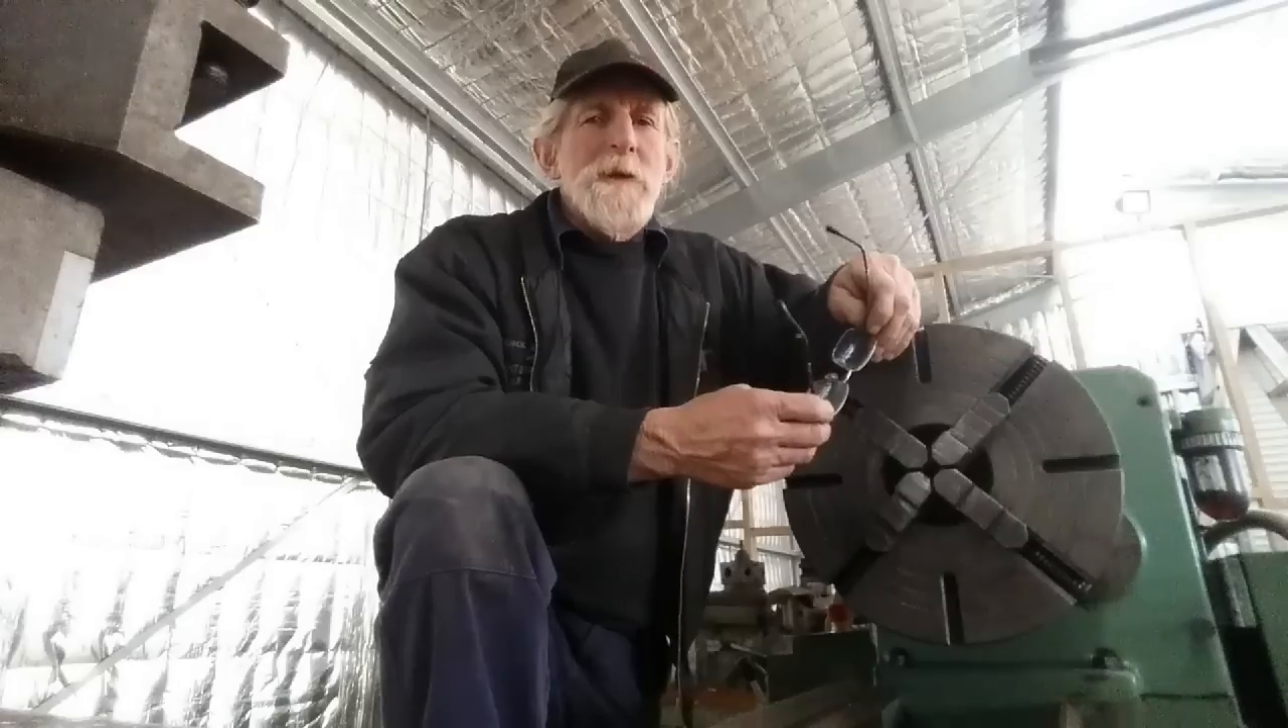We still have to line the walls with gyp rock.